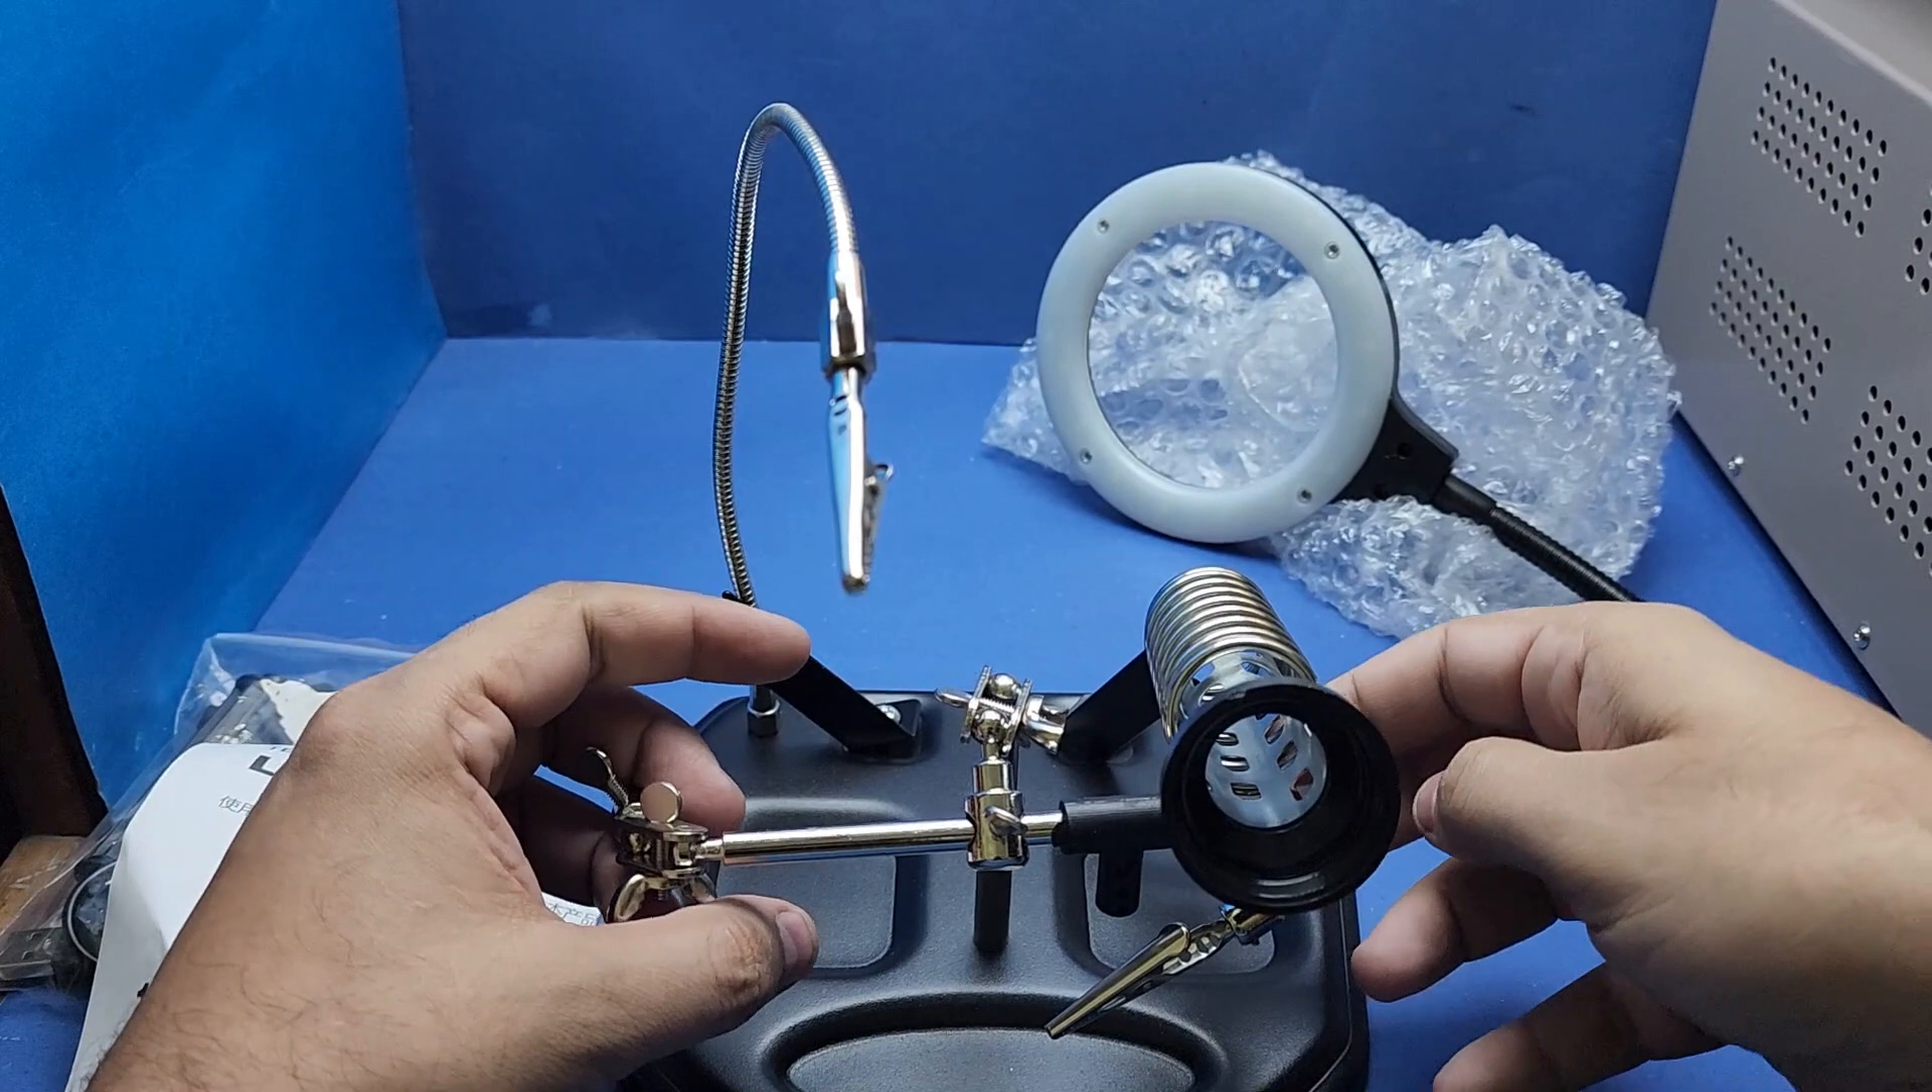This is the soldering iron holder. It is getting in the way of the circuit holding clamps.